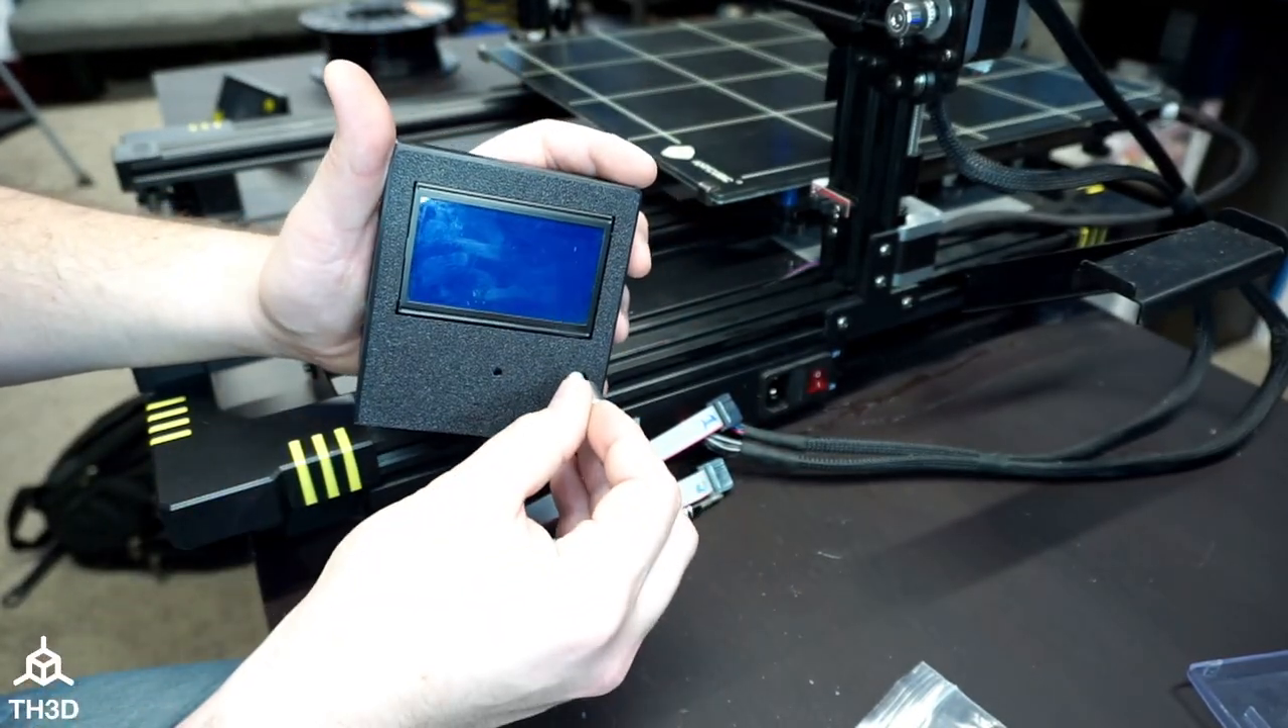So as you can see here, the screen's in the housing.